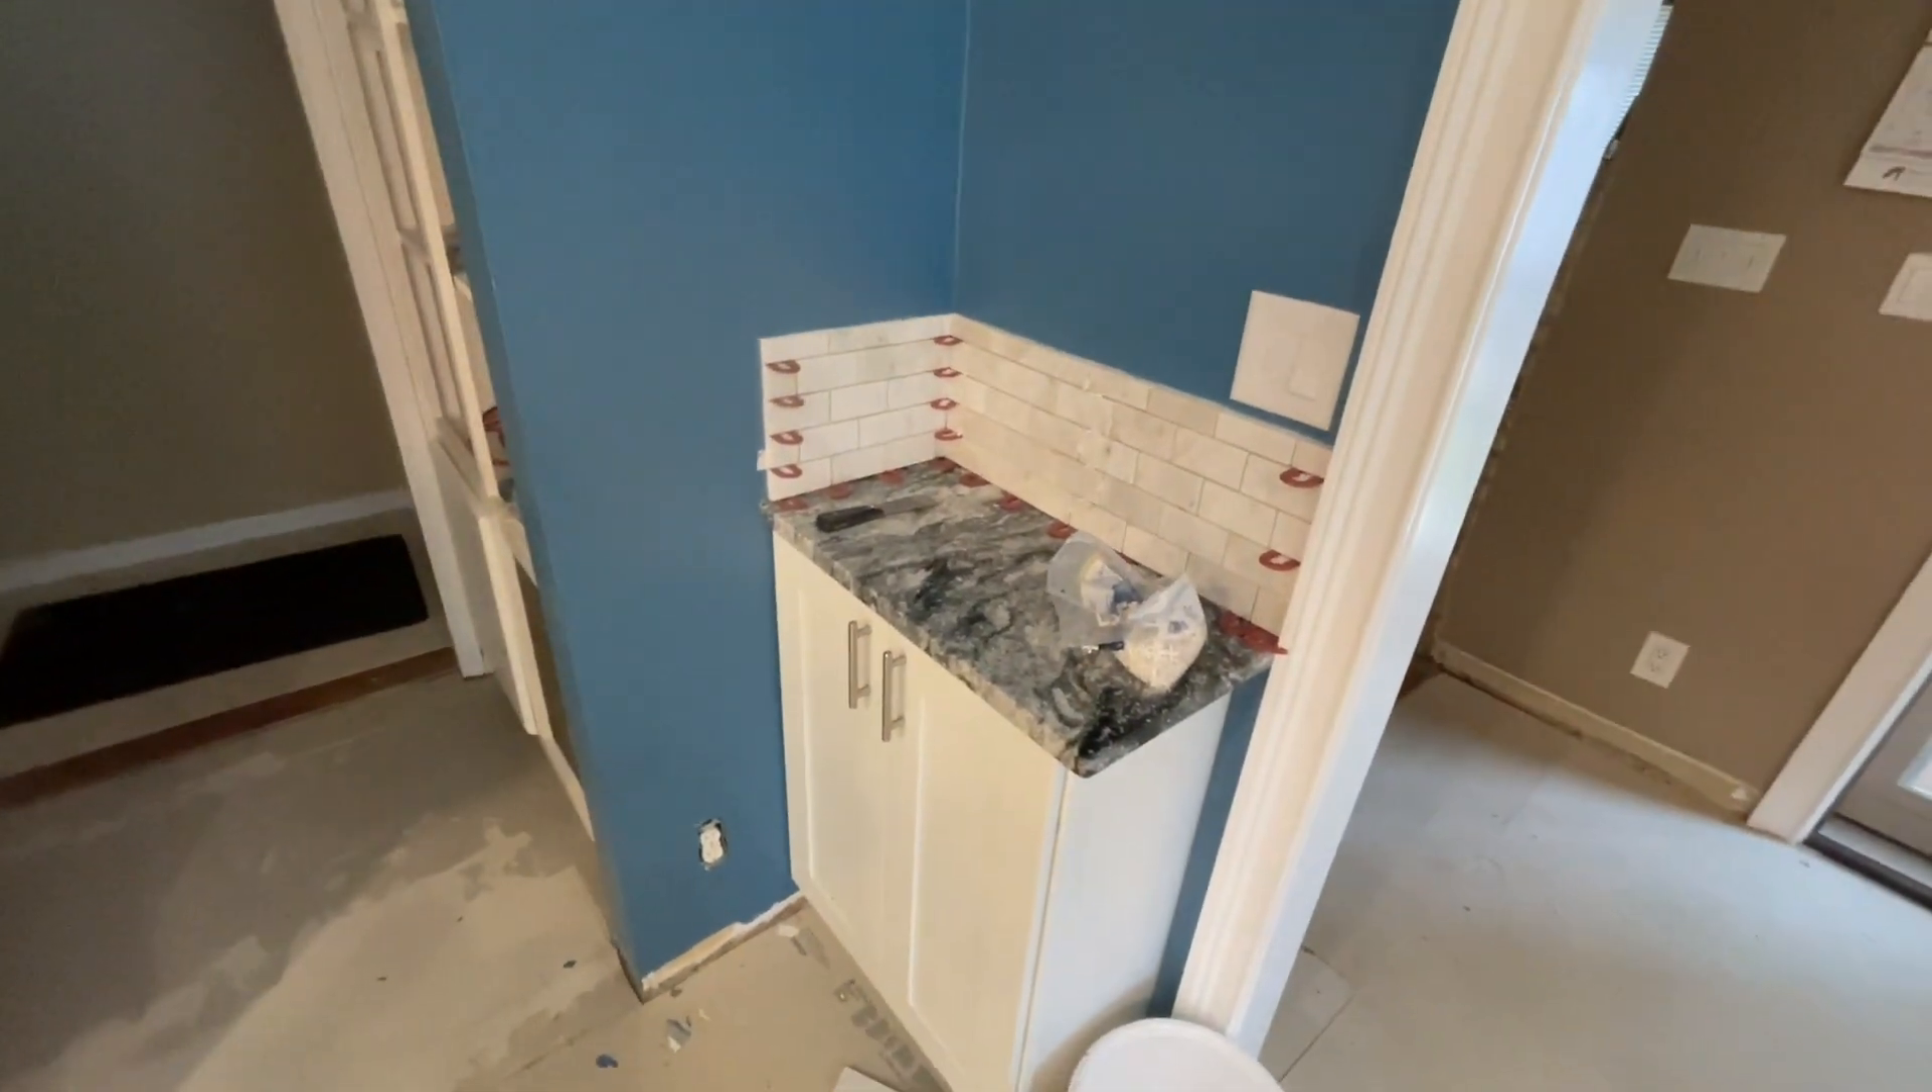I got most of the backsplash in for this little spot.